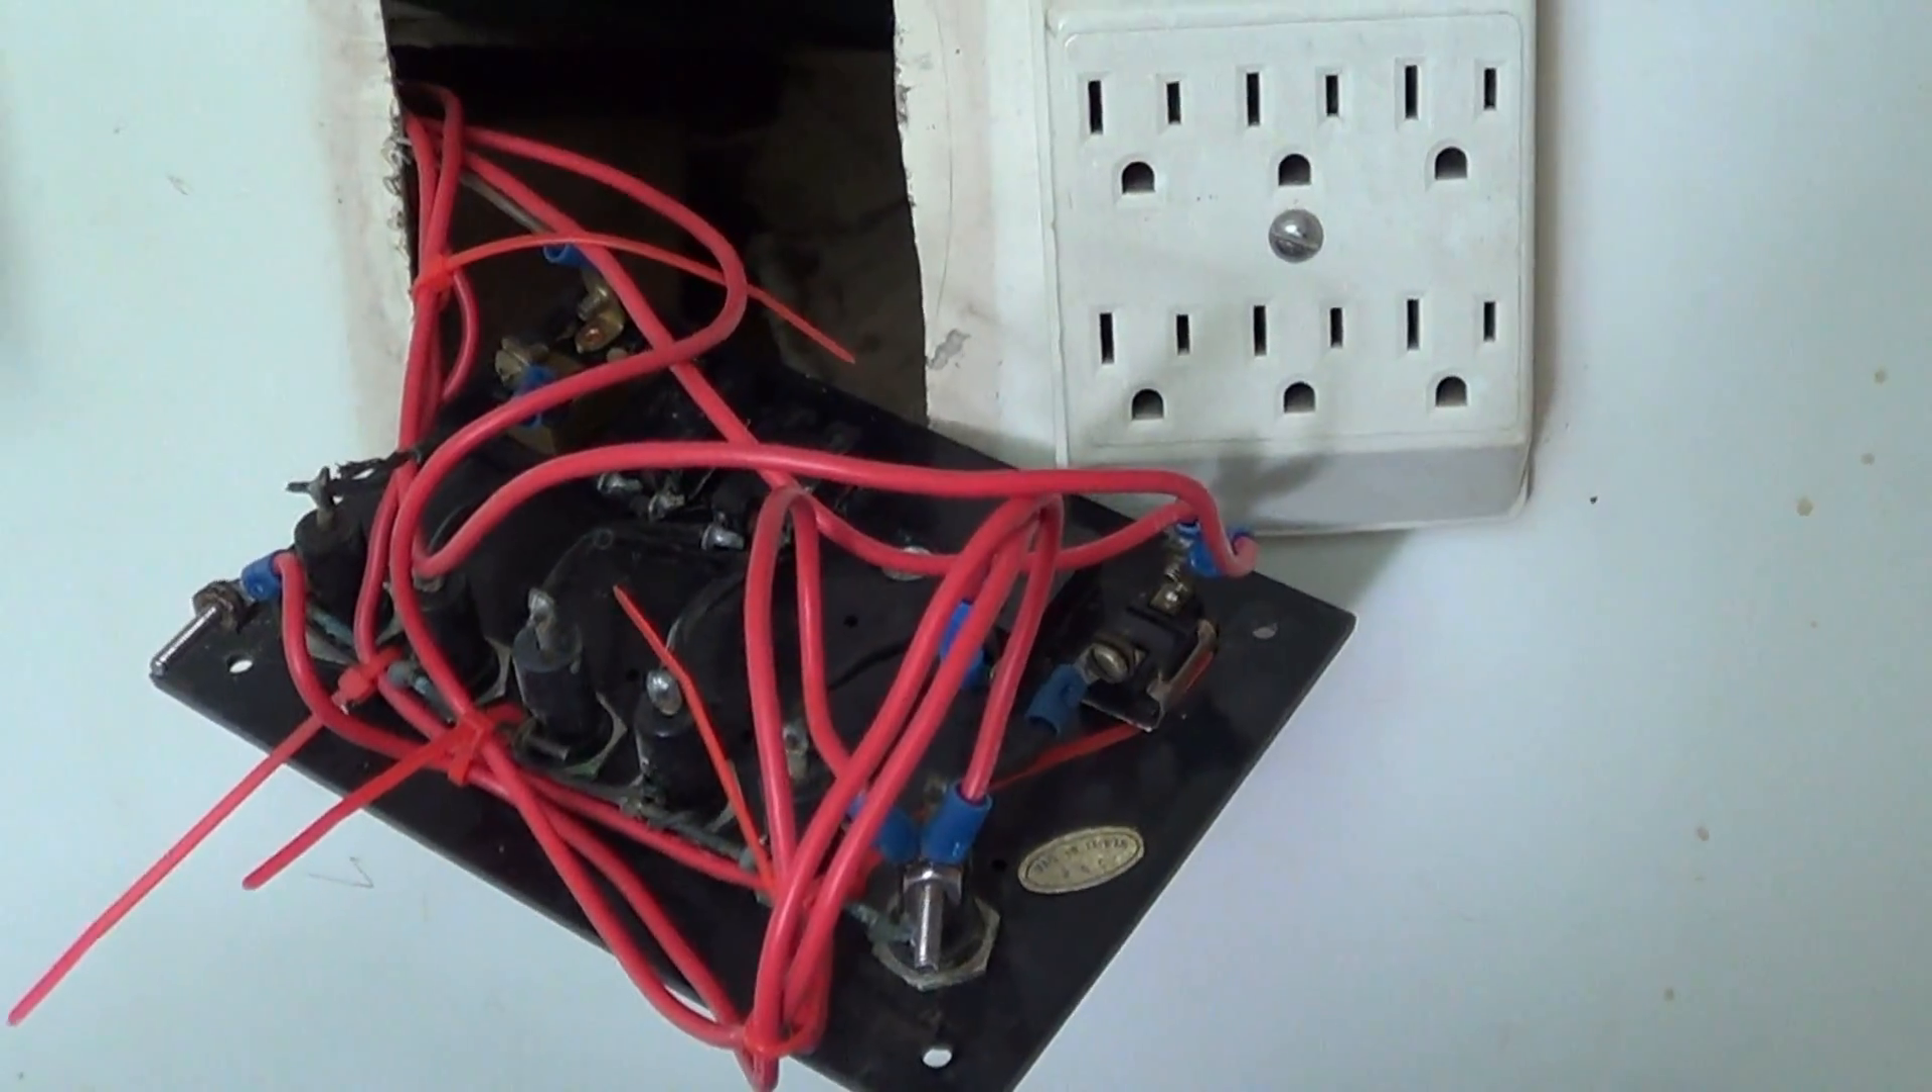I've taken the power panel and taken it off the bulkhead.